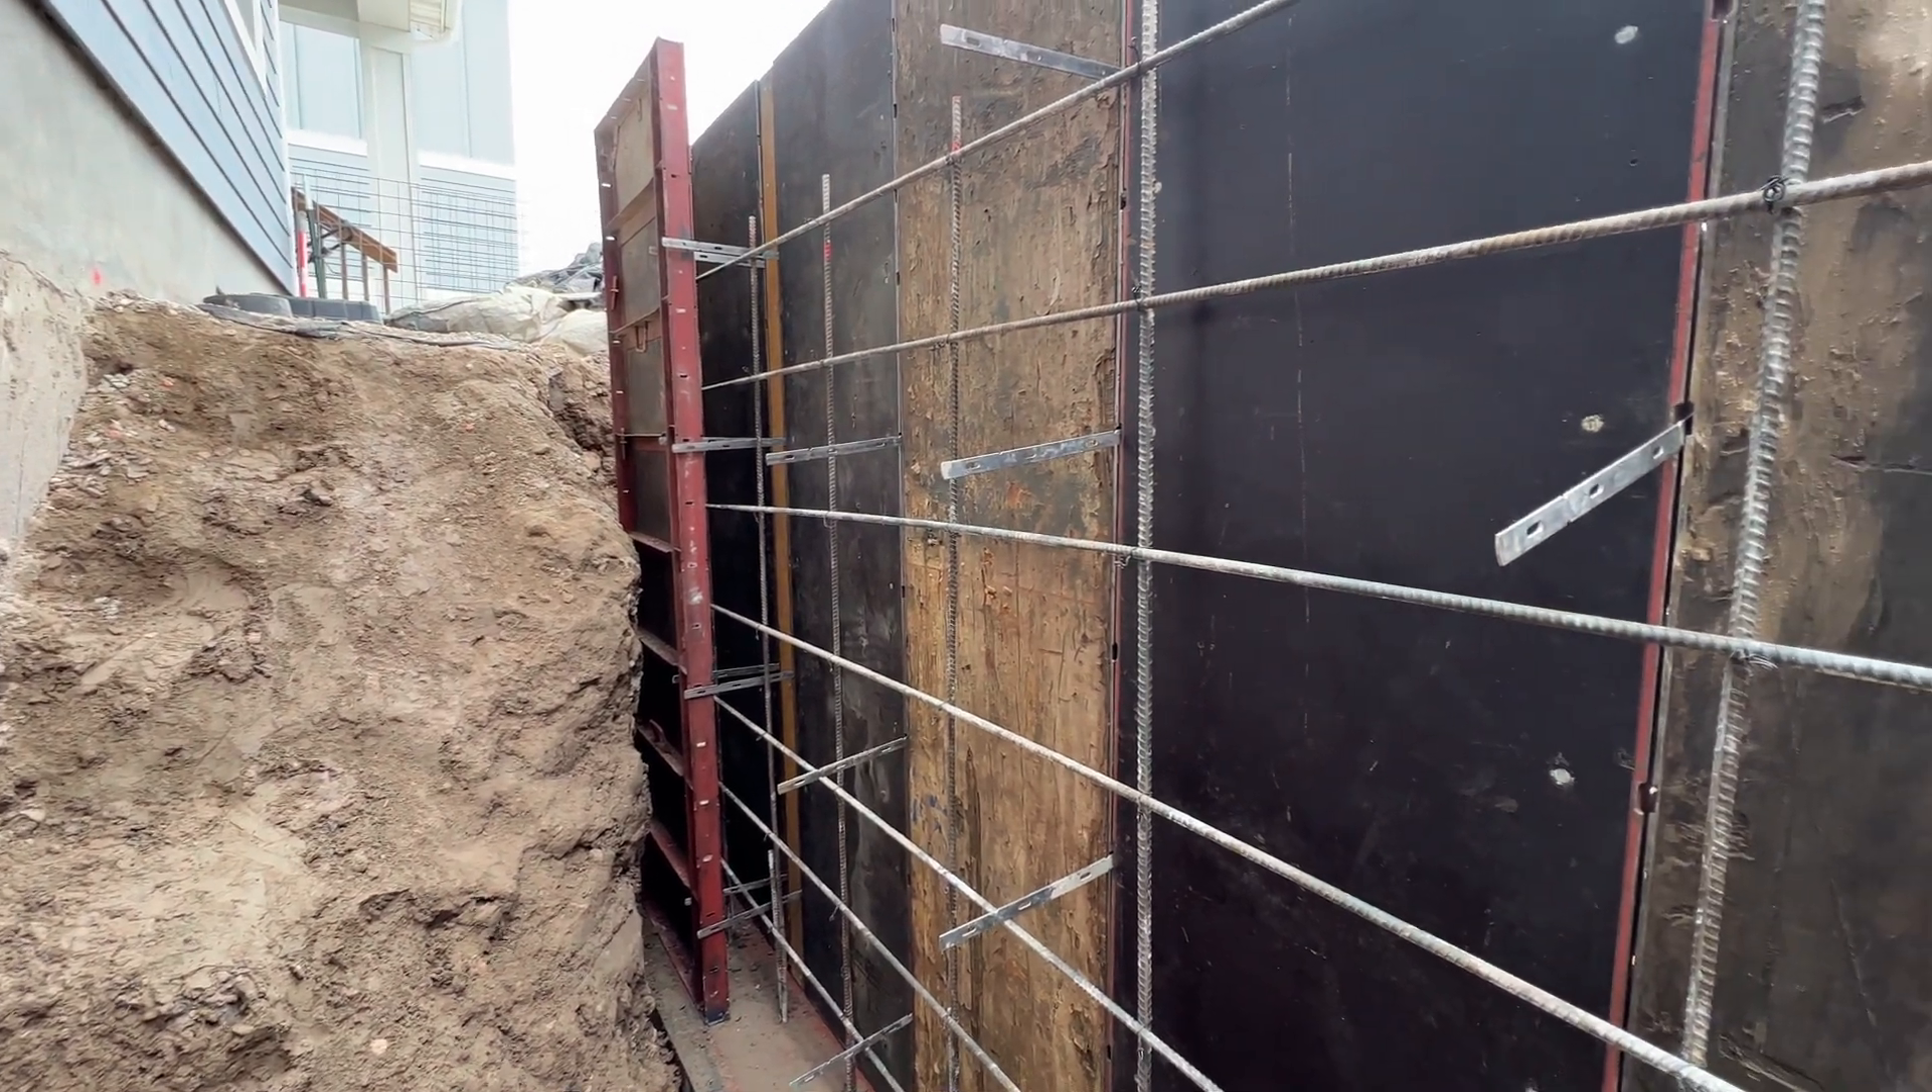On the right side here we have this foundation wall that's being formed up.